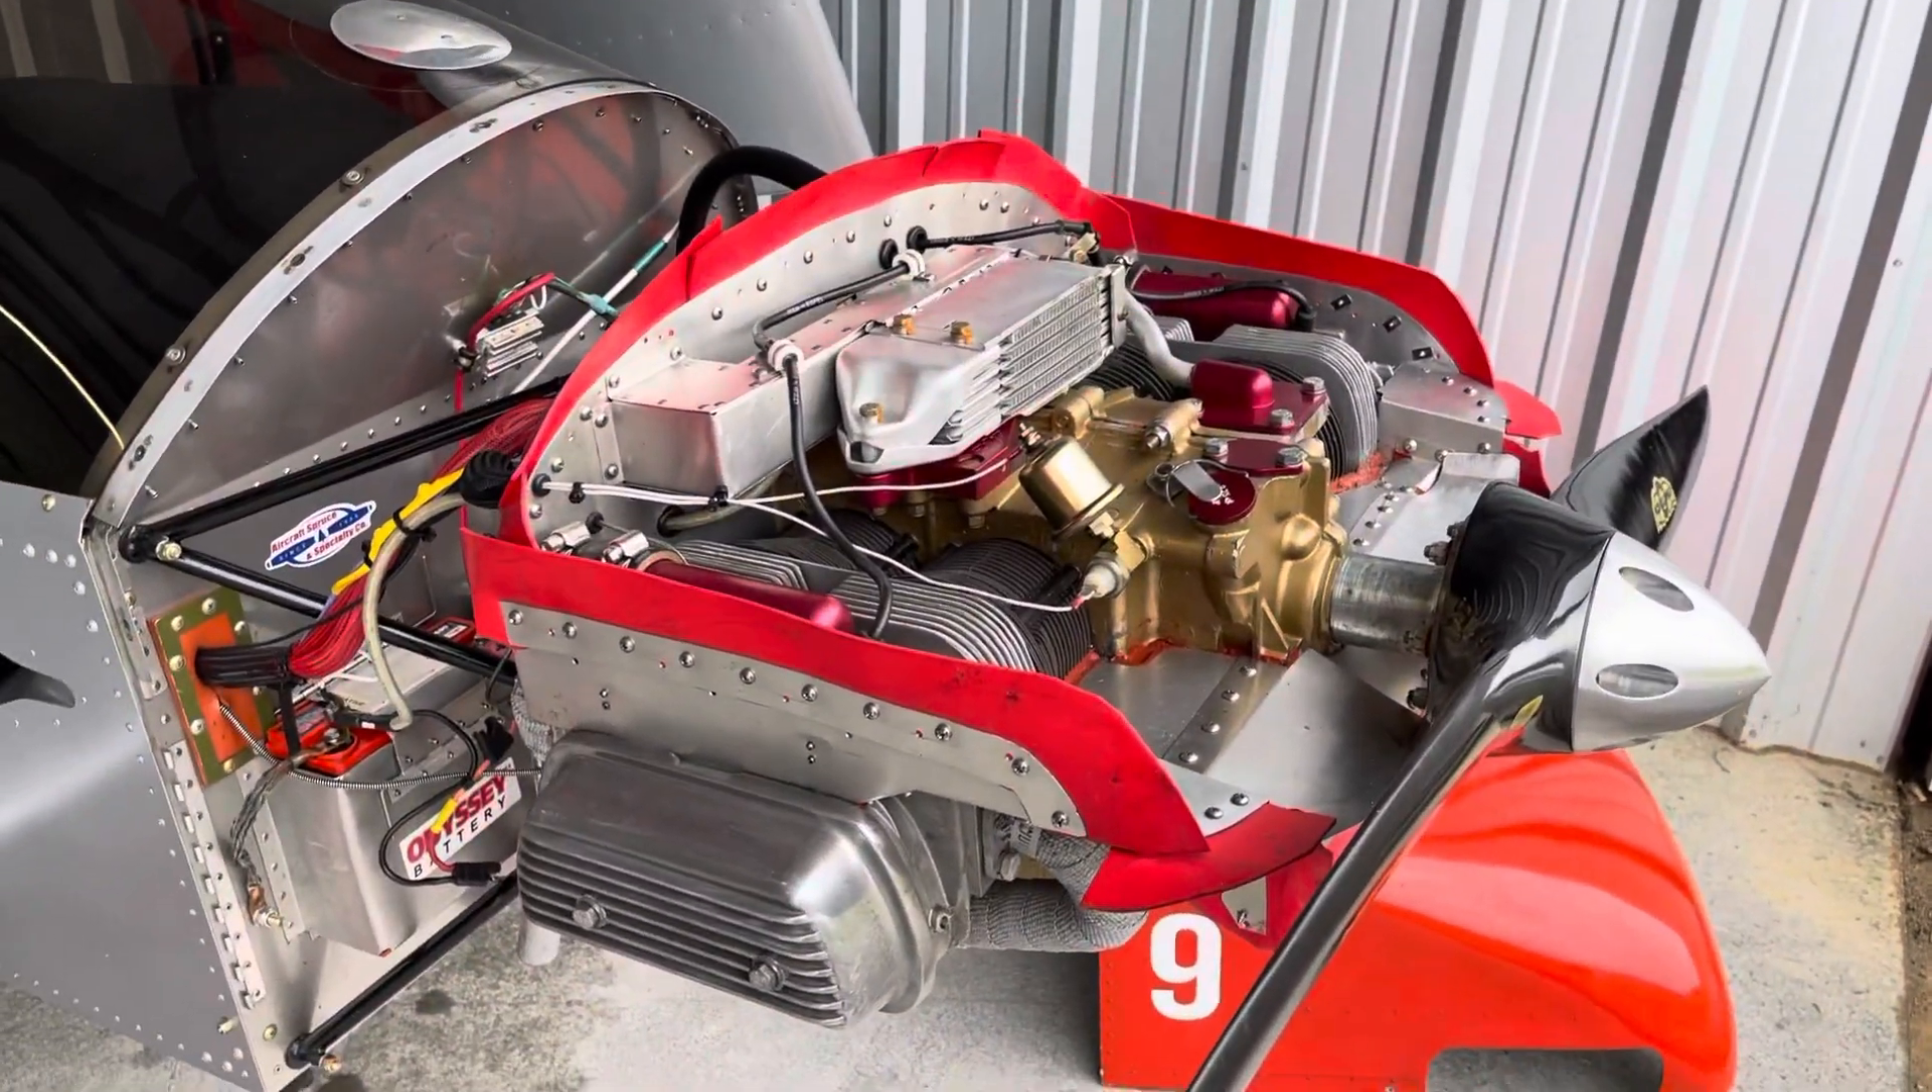All right, so we've got the cowling off here and it's a nice rainy day, so the perfect day to probably deal with some of the issues that we've talked about previously.